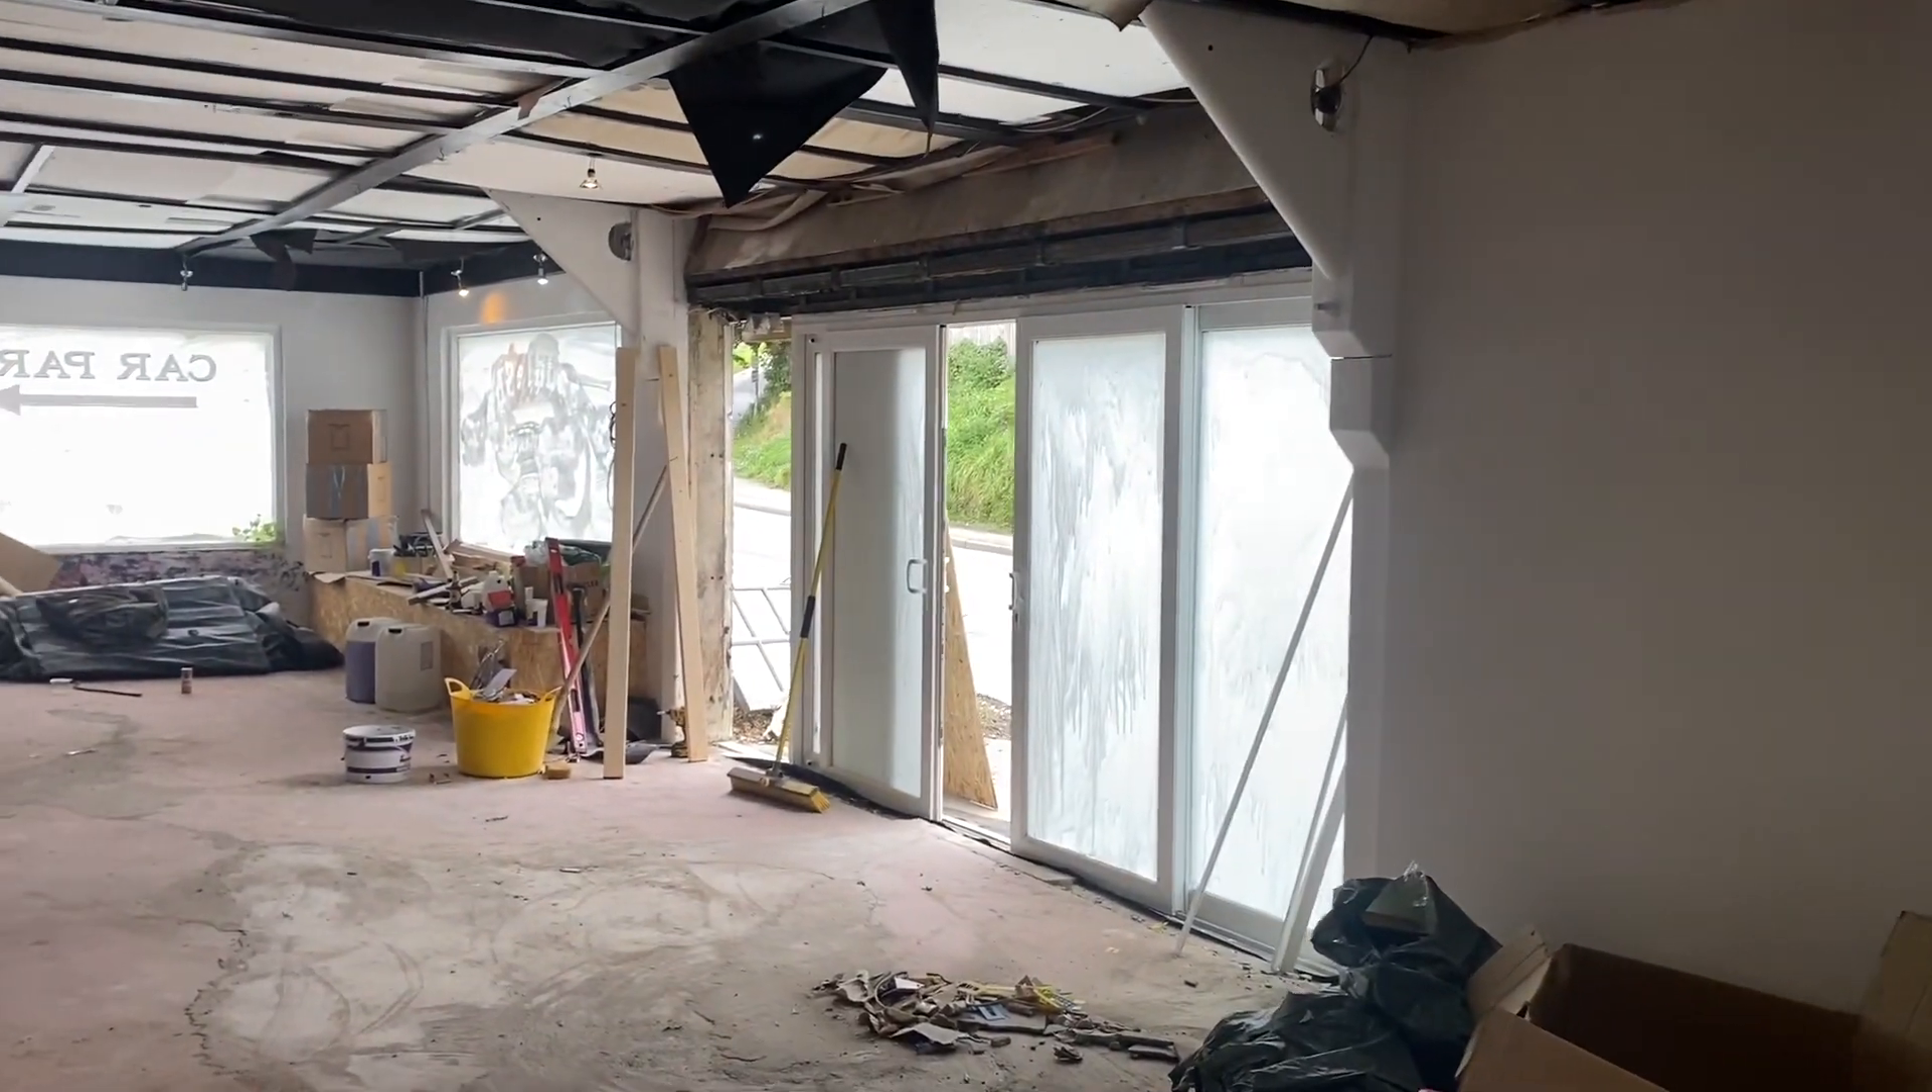The doors are in.